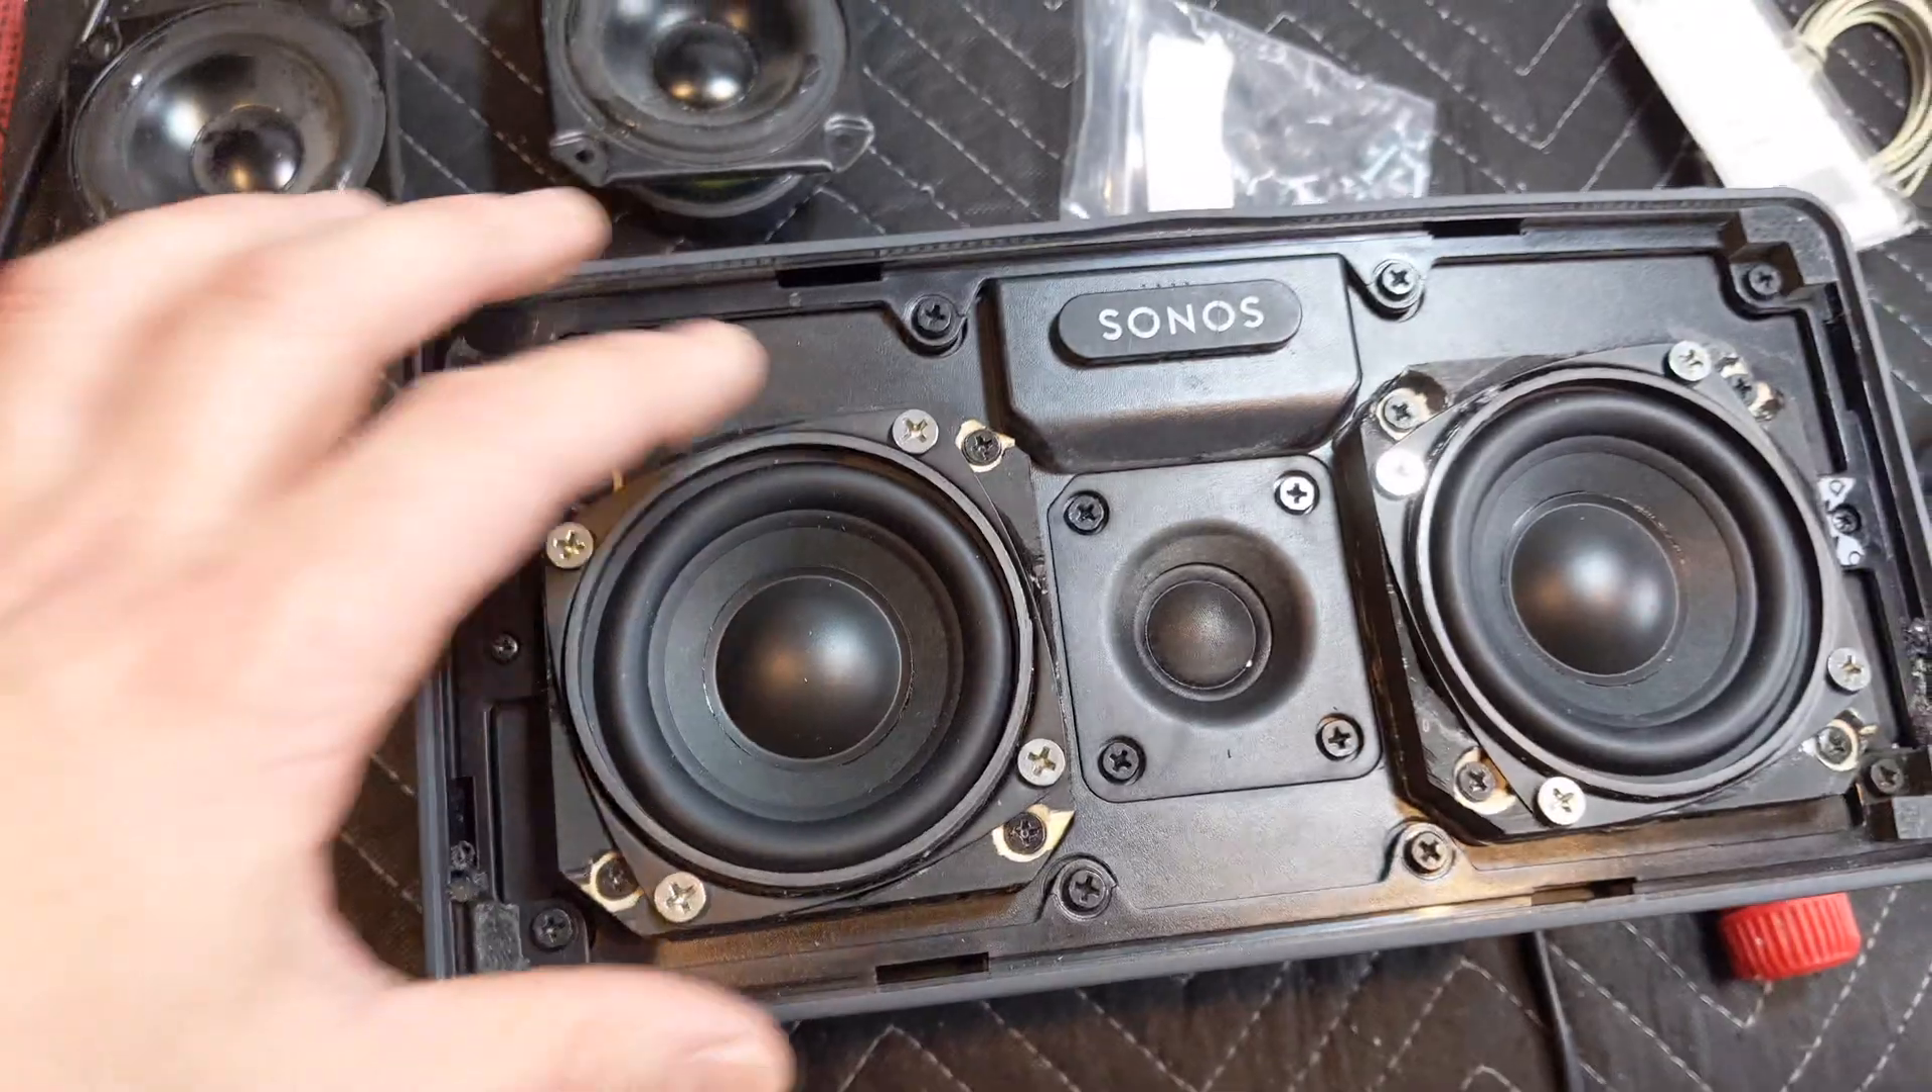Speakers are temporarily locked down, and I'm going to give this a test before I seal up the the insides with gasket maker.